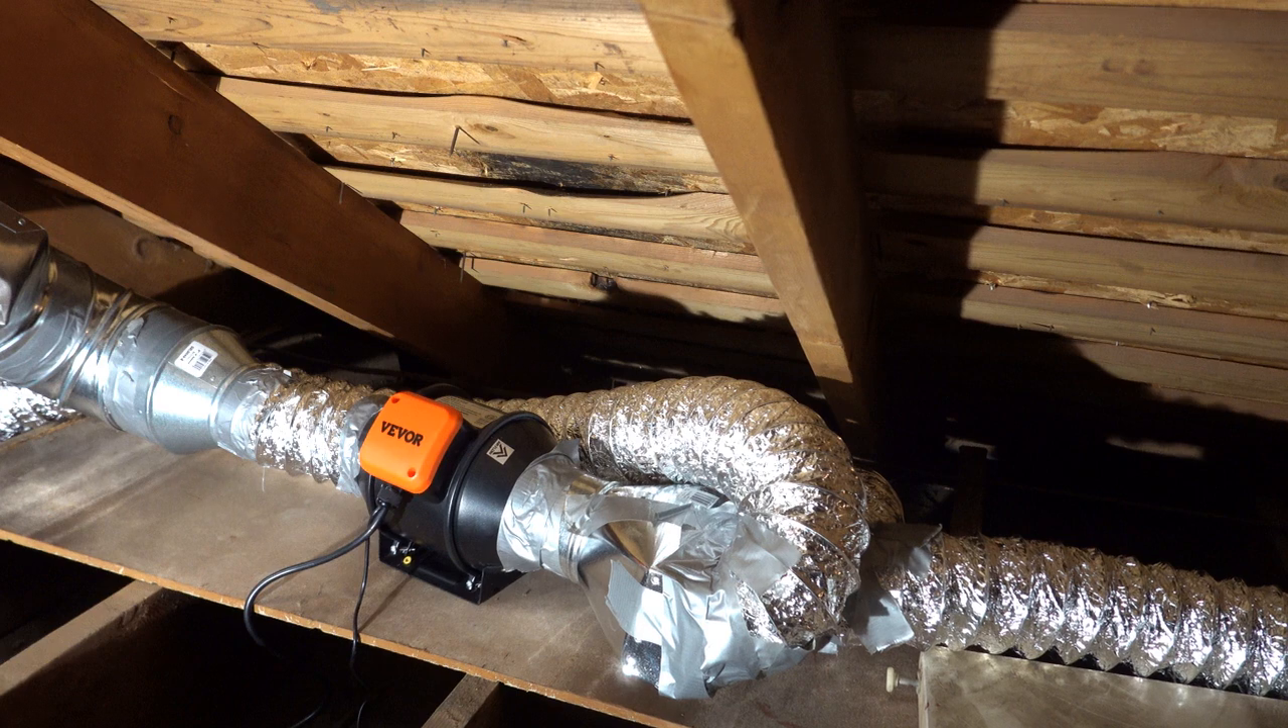Okay, so I've got the motor and pipes hooked up.